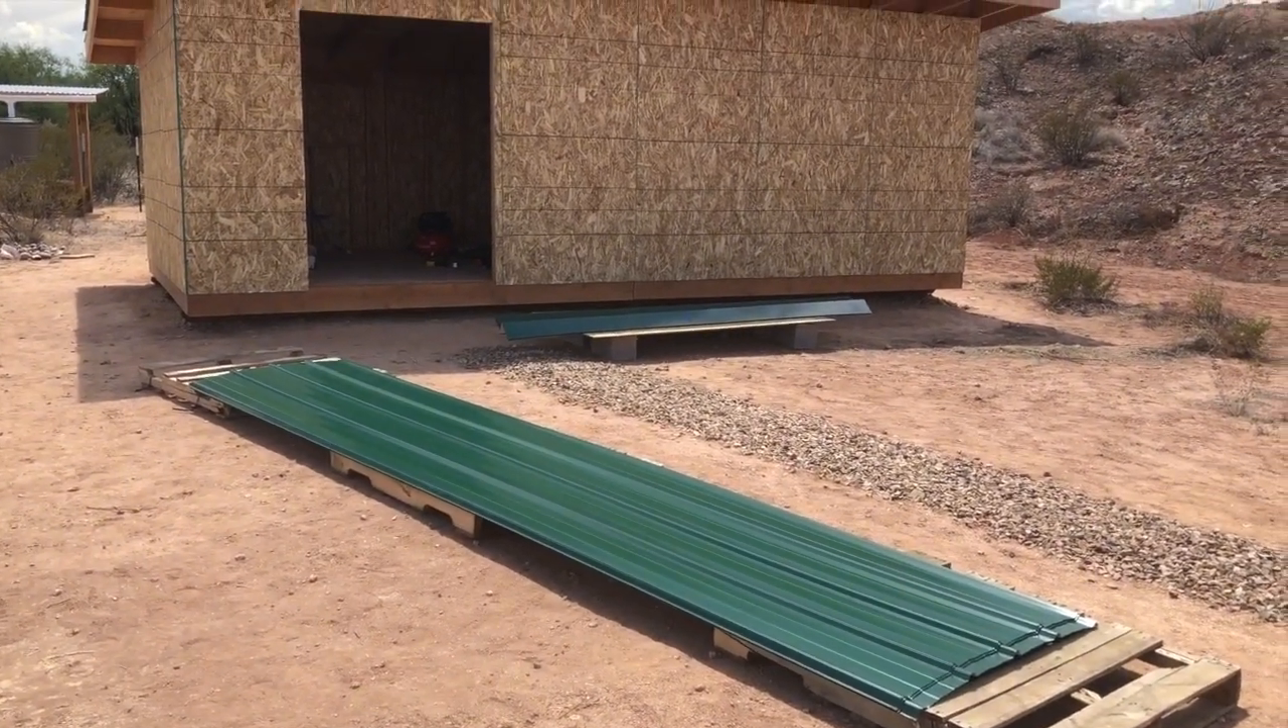So here's the wall sheathing just about done. I just need to cut out the windows. I've got the door cut out there, but none of the windows.